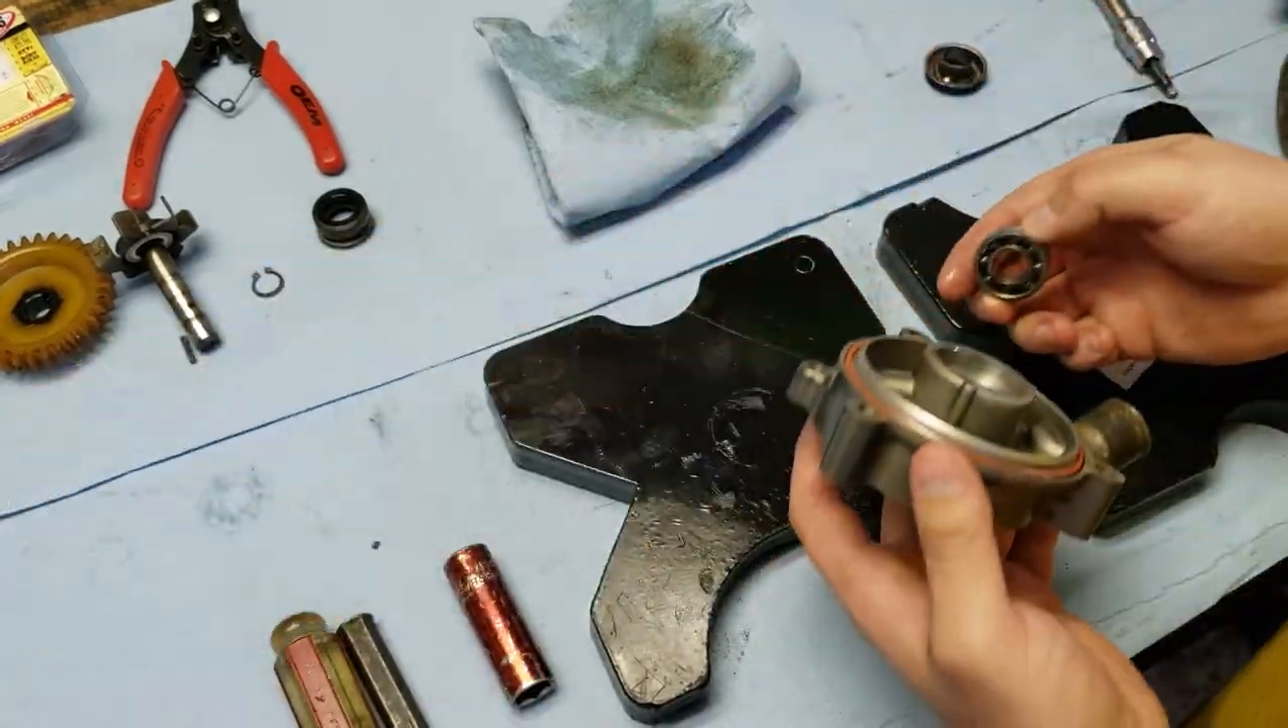And just like that the bearing is out.